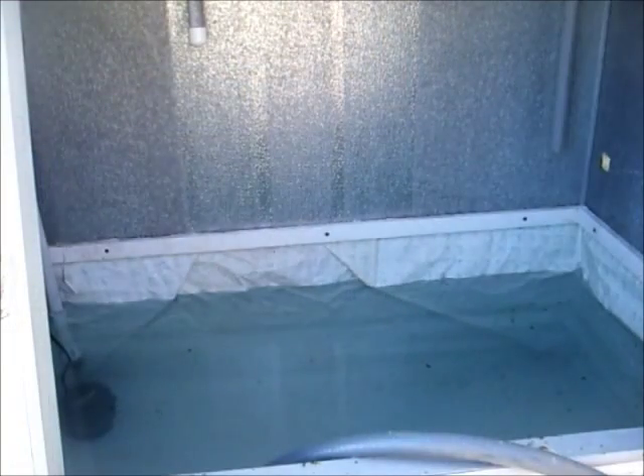We finally got the liner in.